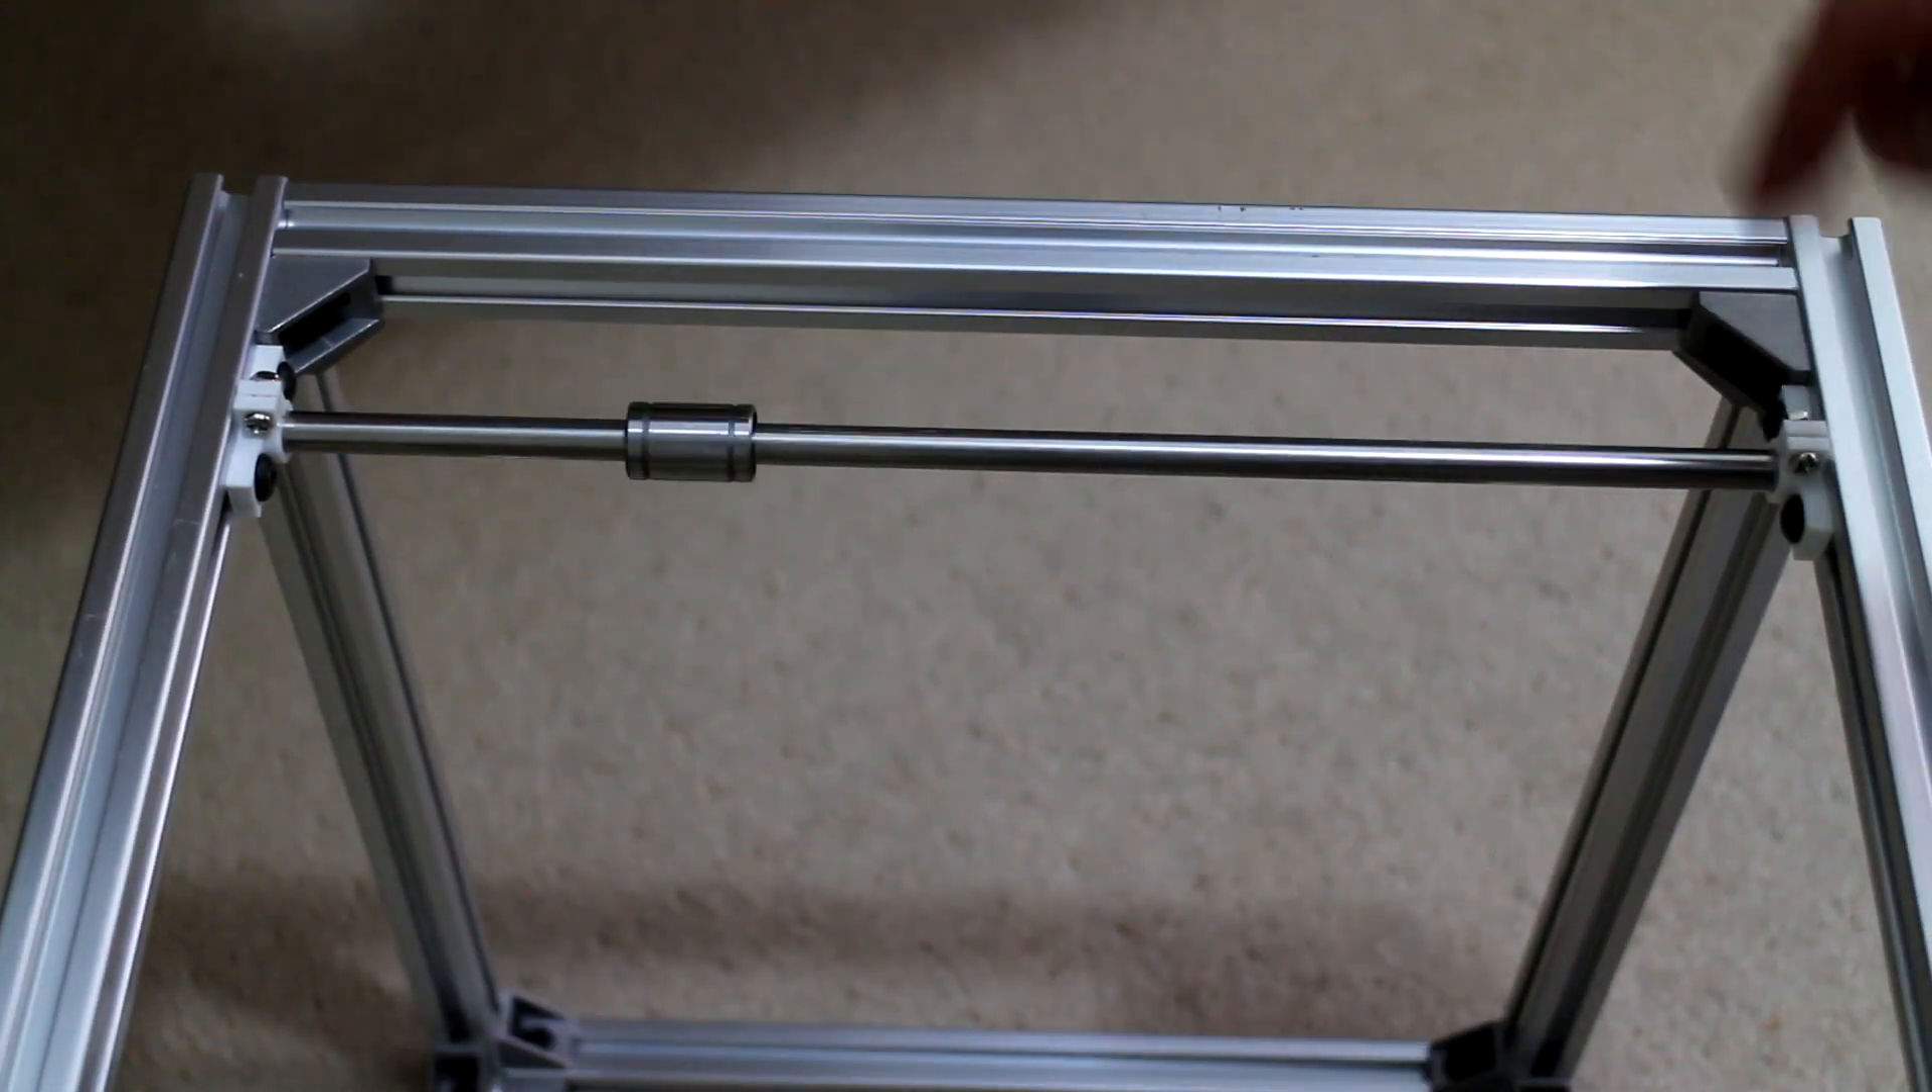I already have the LM8 UU bearing suspended in between.